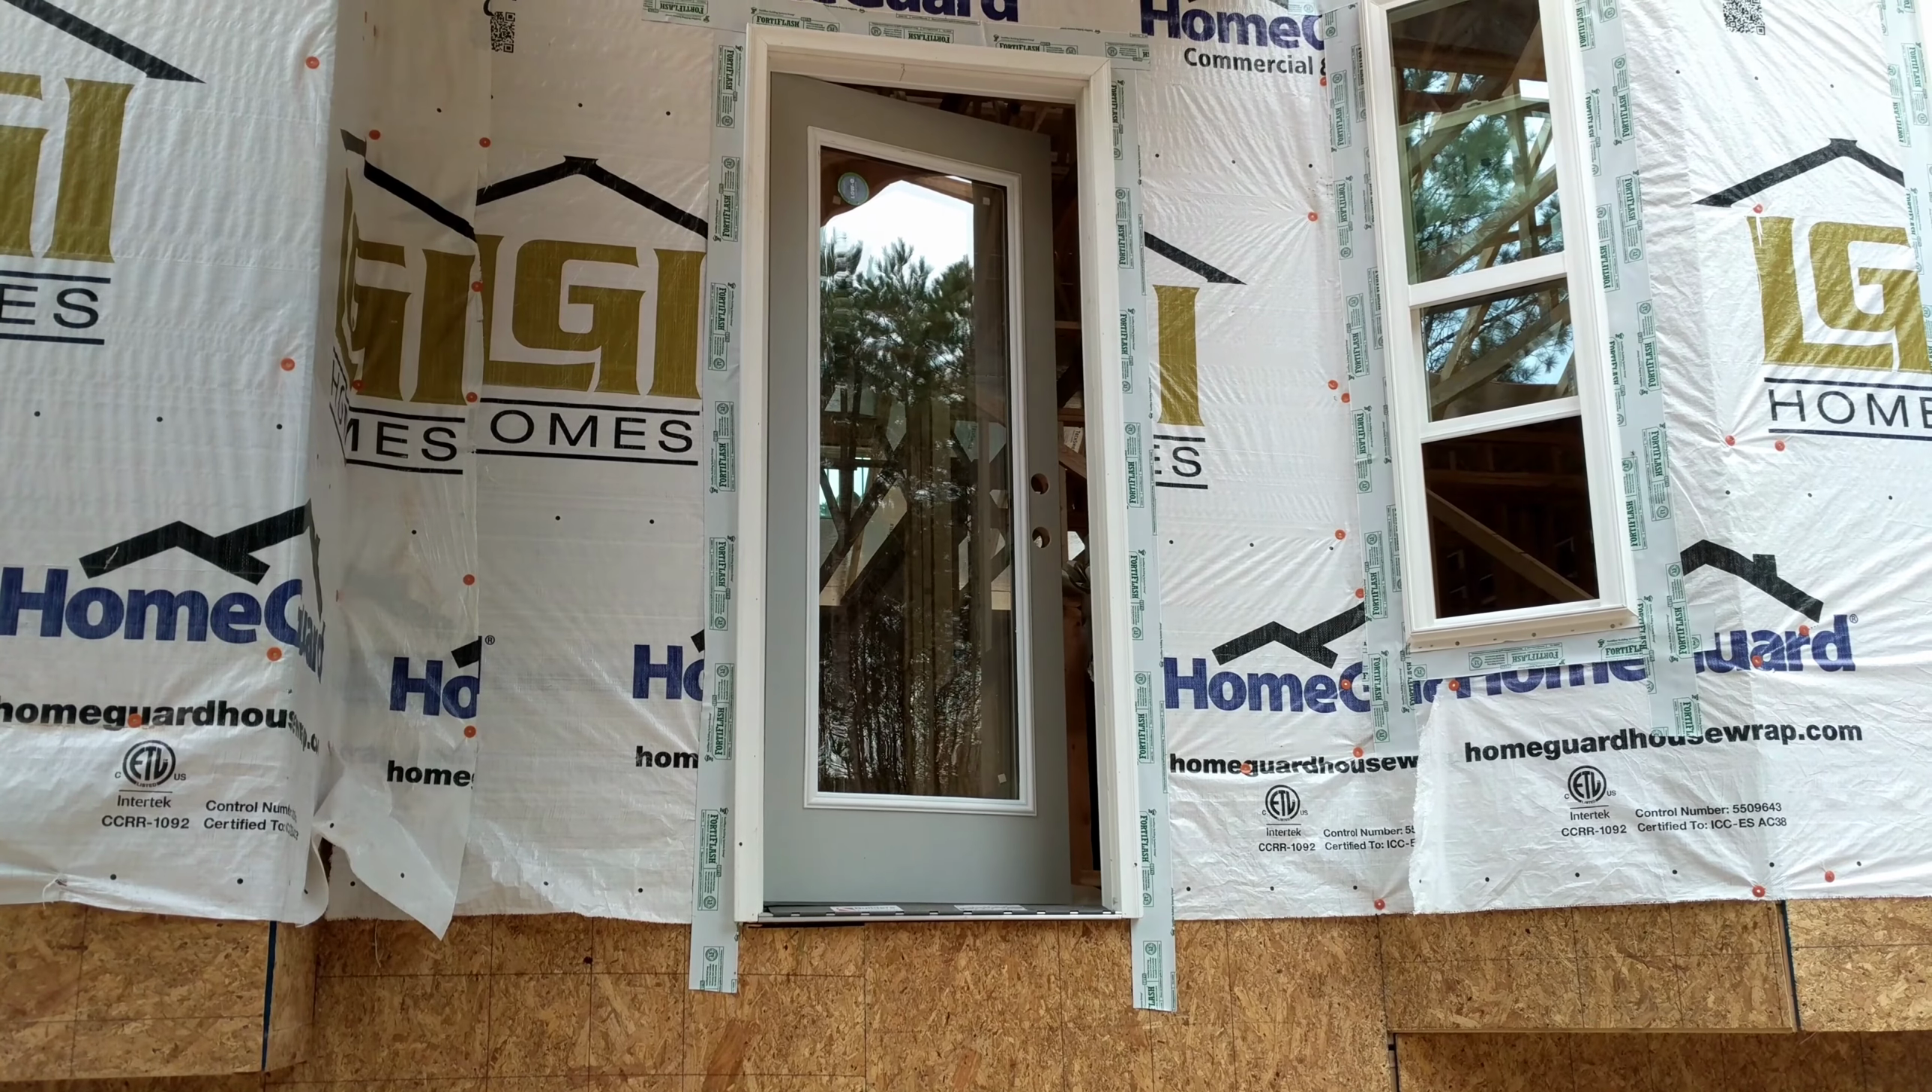We've even got a door in.